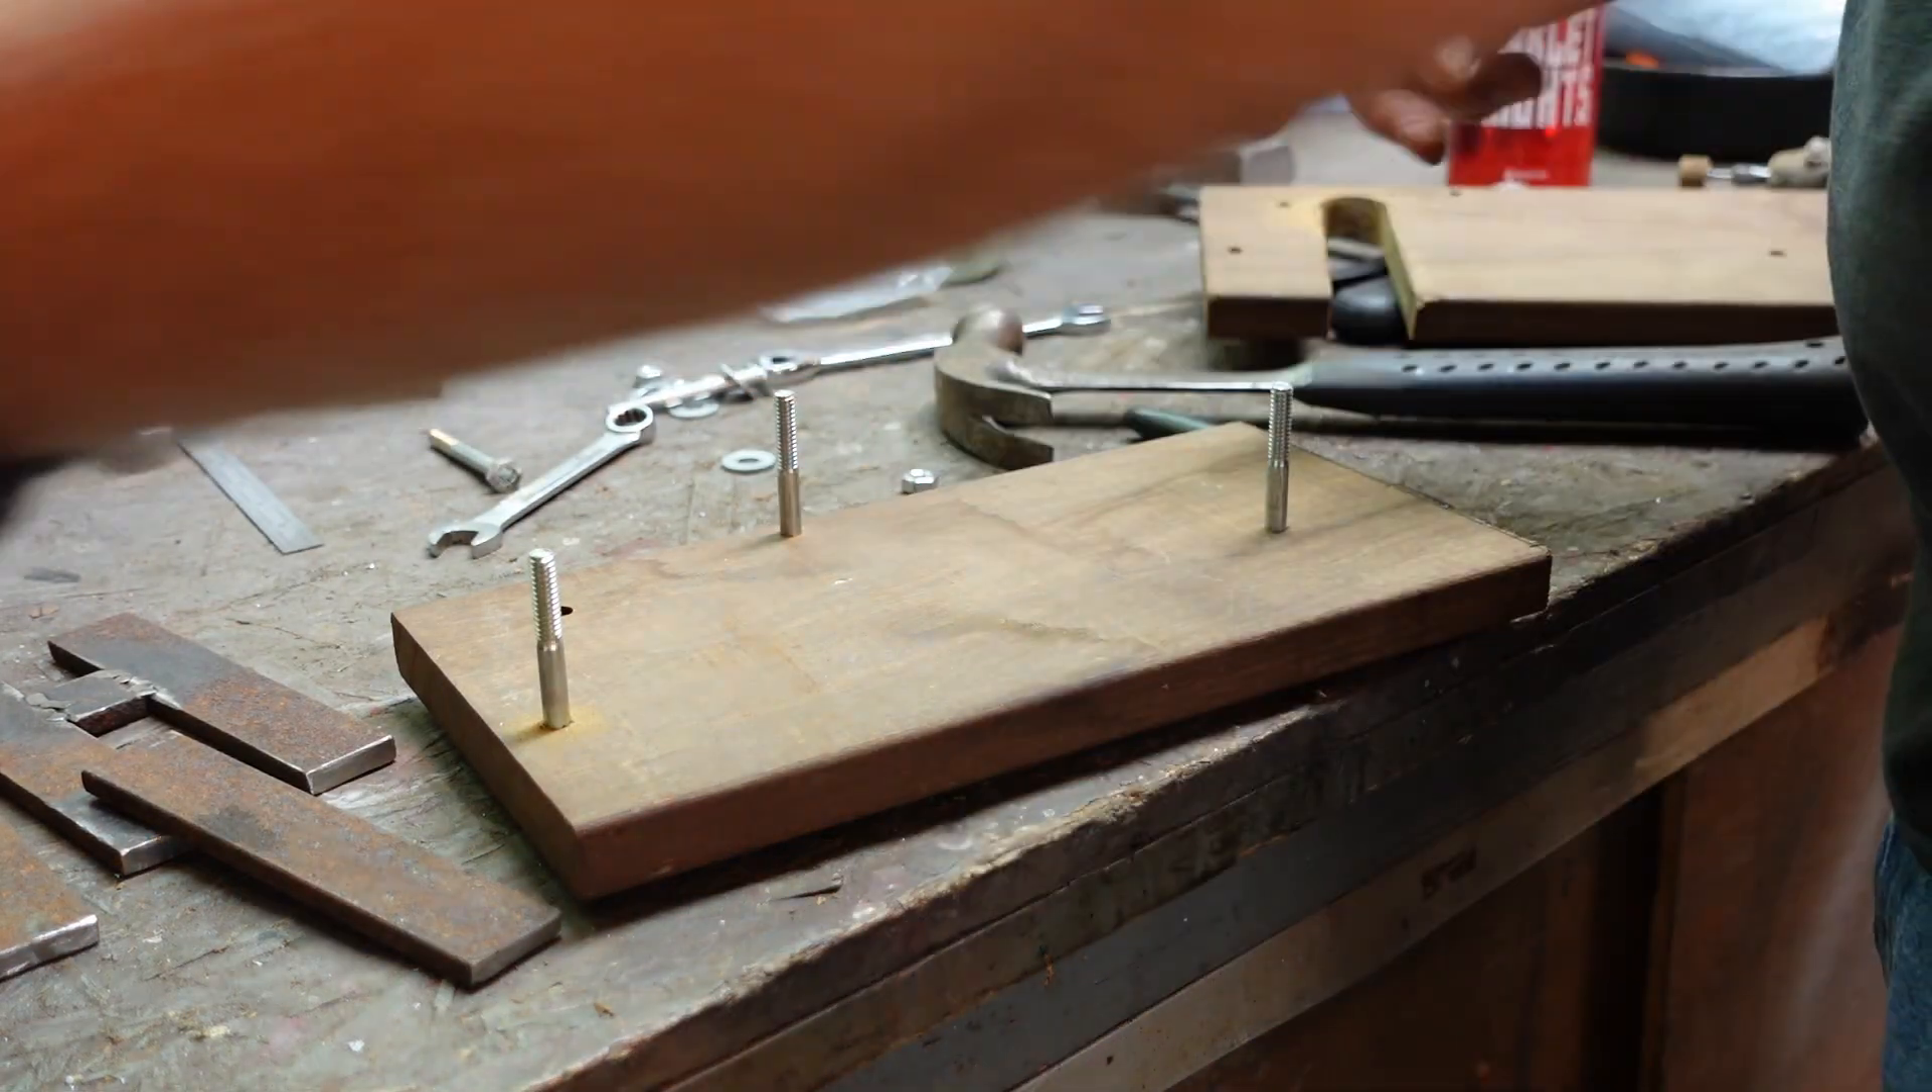Got my base, got the bolts already in there.